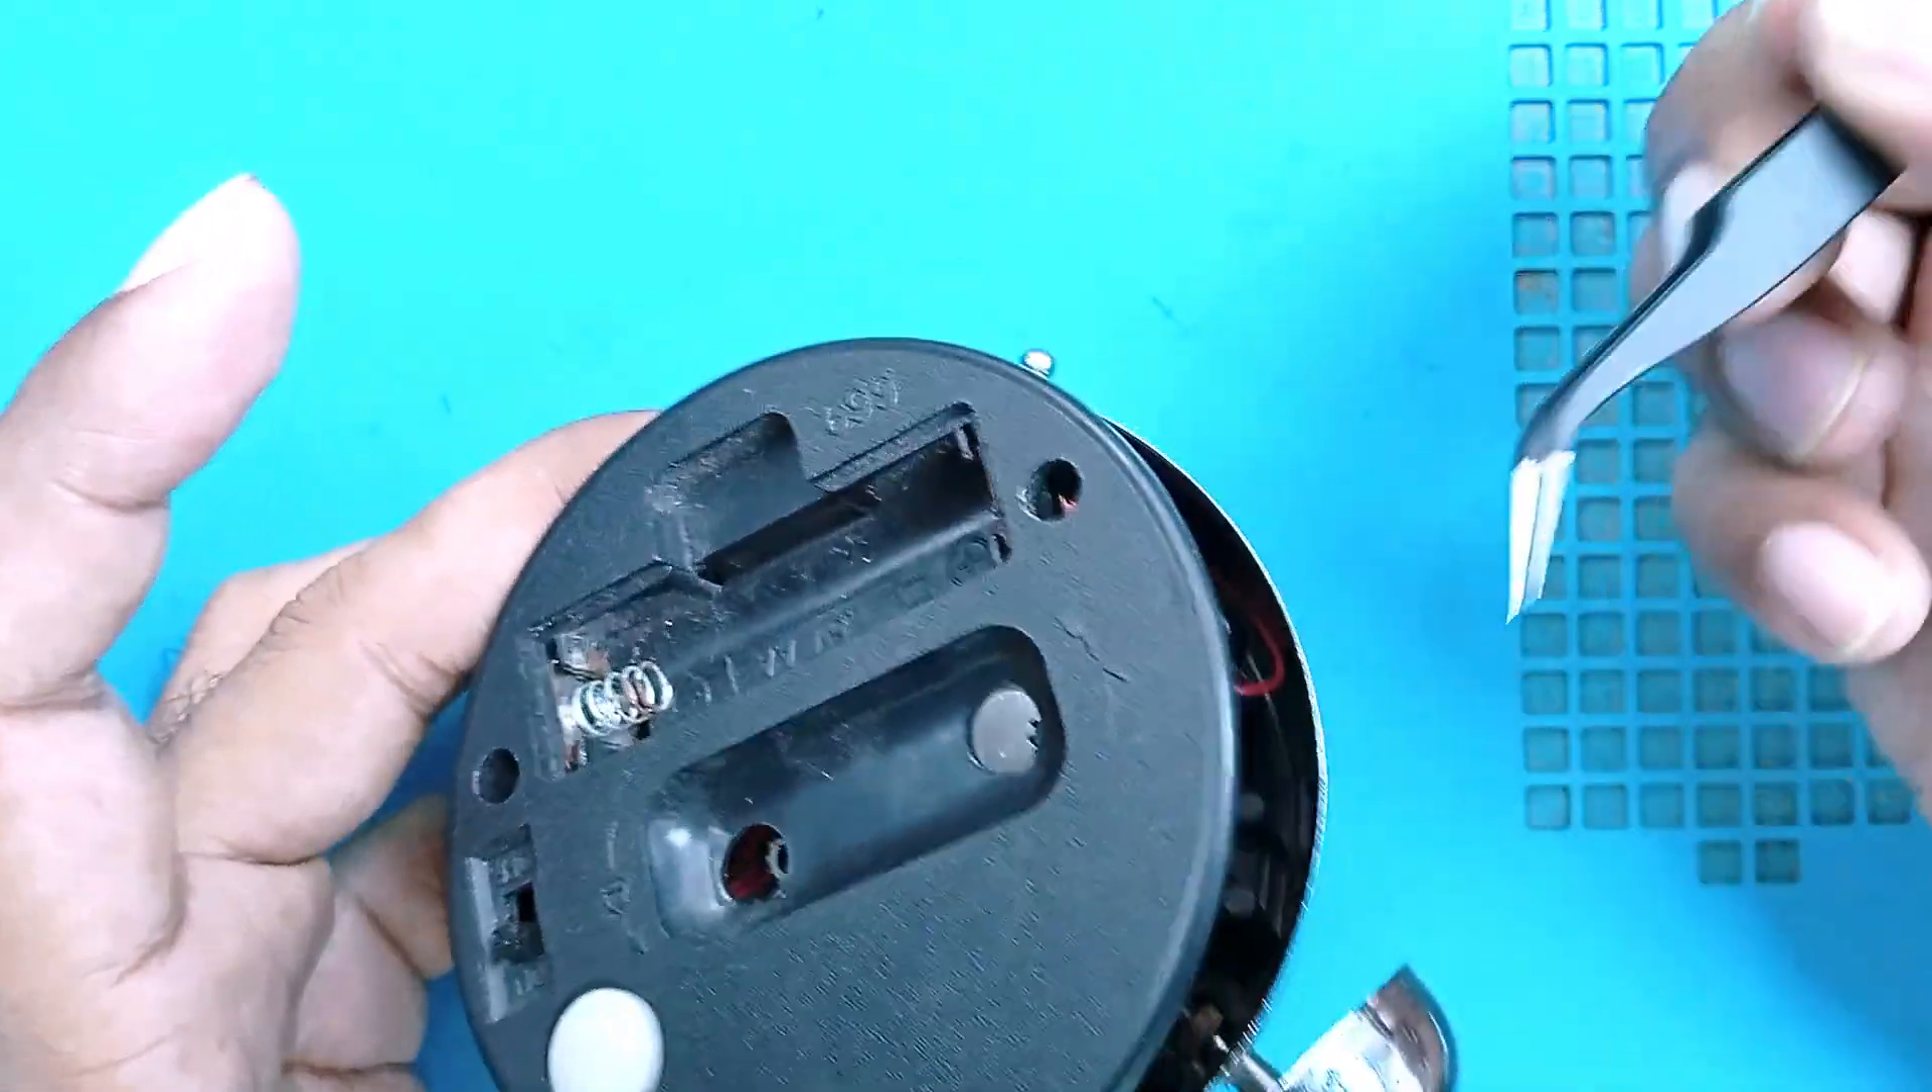You can see the back part is not in its place.